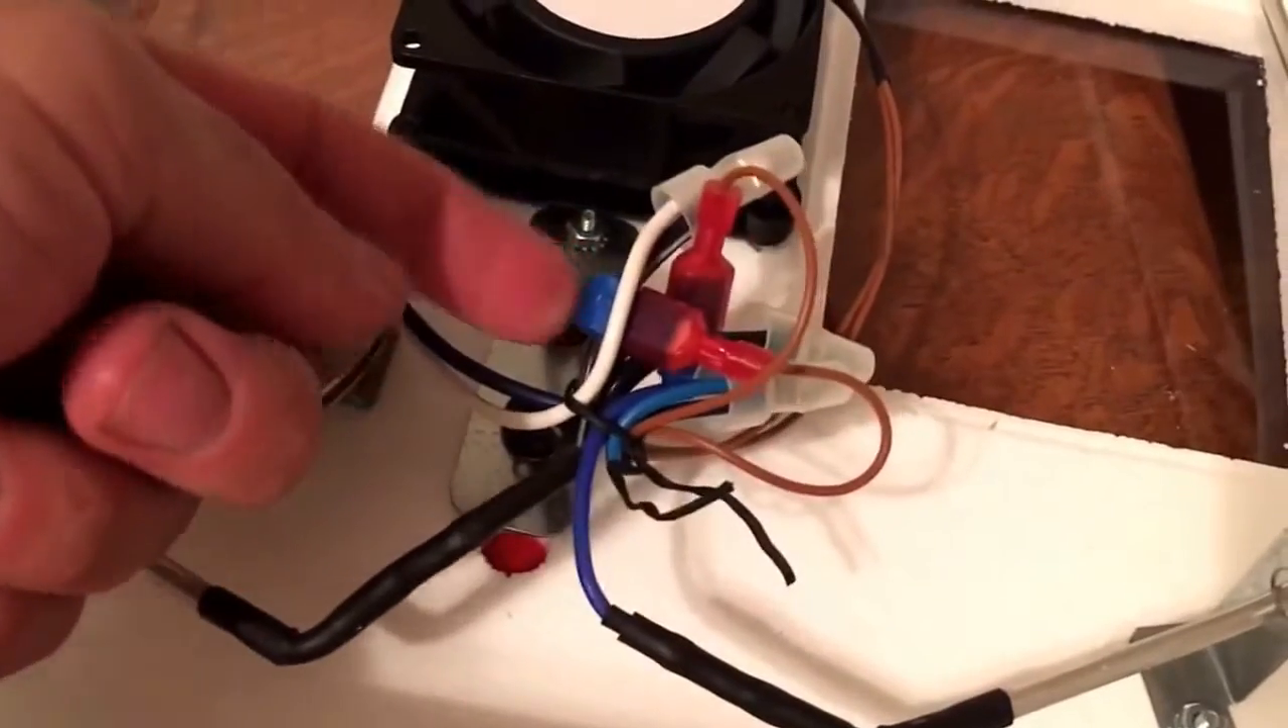Okie doke so I got the quick connects on and I got the cords plugged into them.